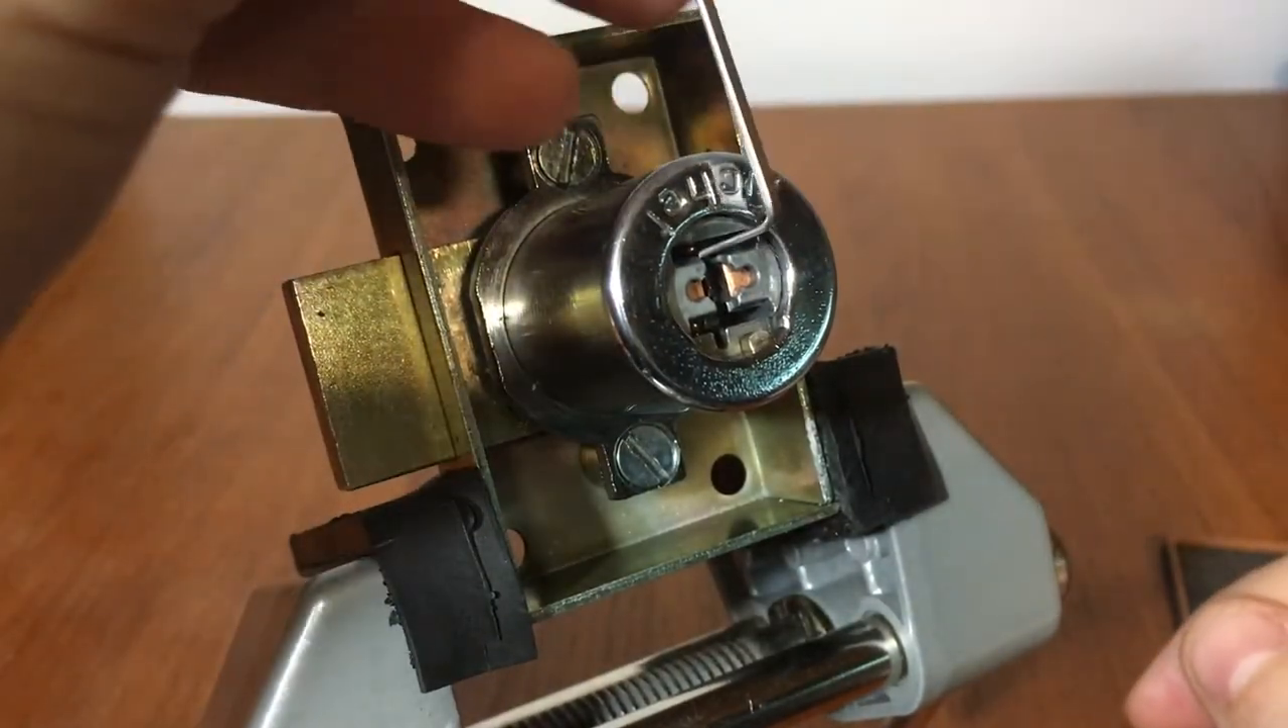All right, I've got the lock put back together now.